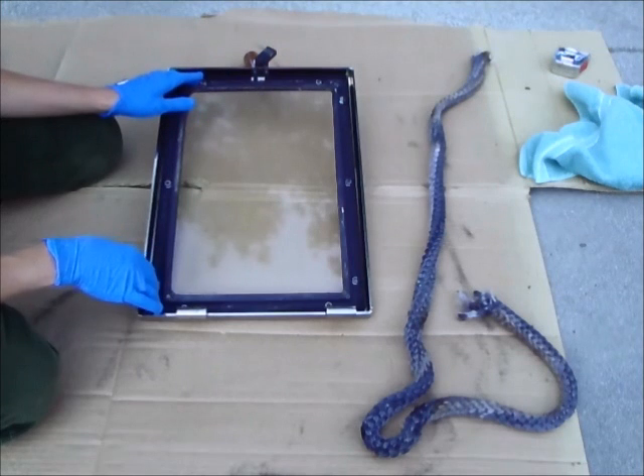As you can see, we've already removed the door from the stove and taken out all of this of the stove's old door gasket.